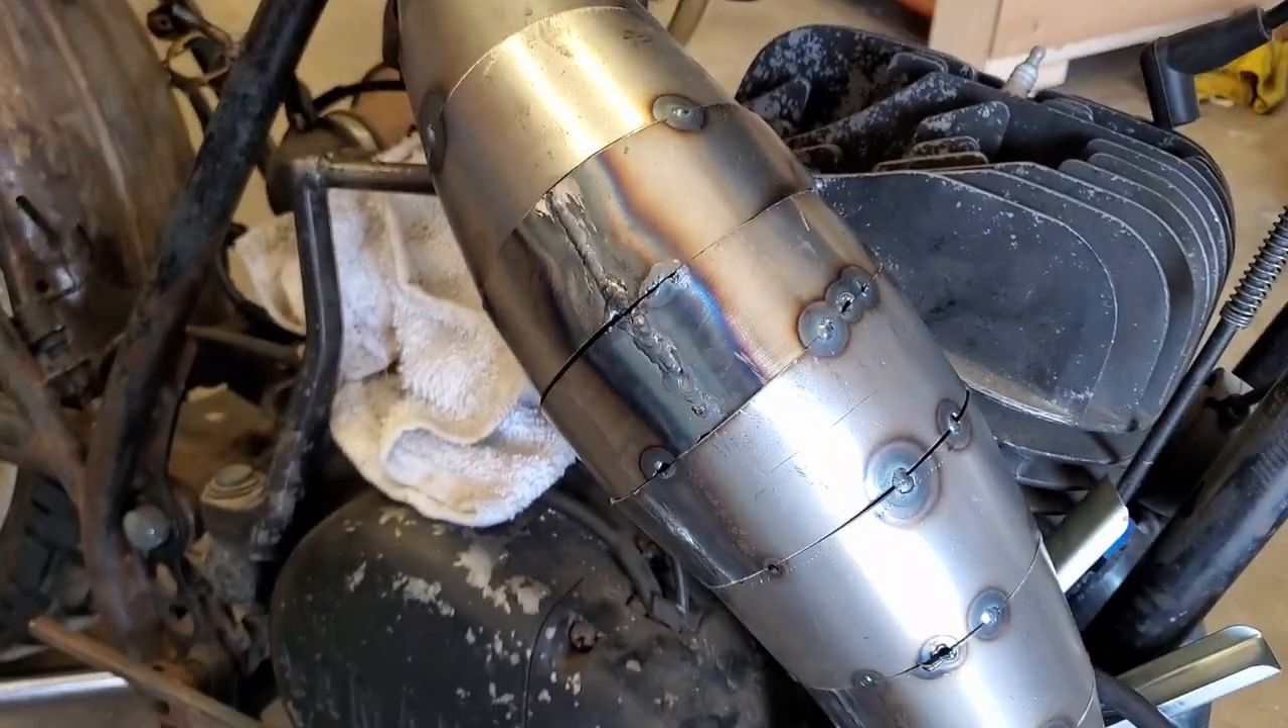There's quite a few gaps on some spots that'll be fun to fill.